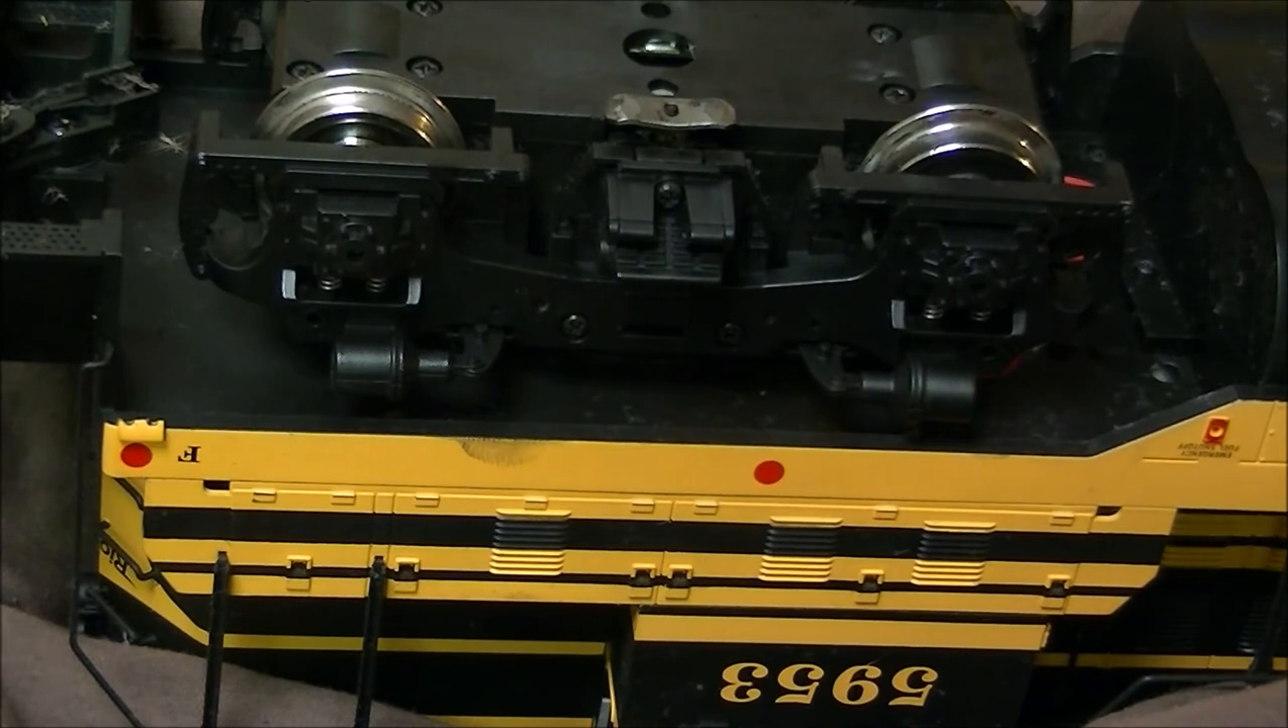All right, we got the side frame reinstalled.